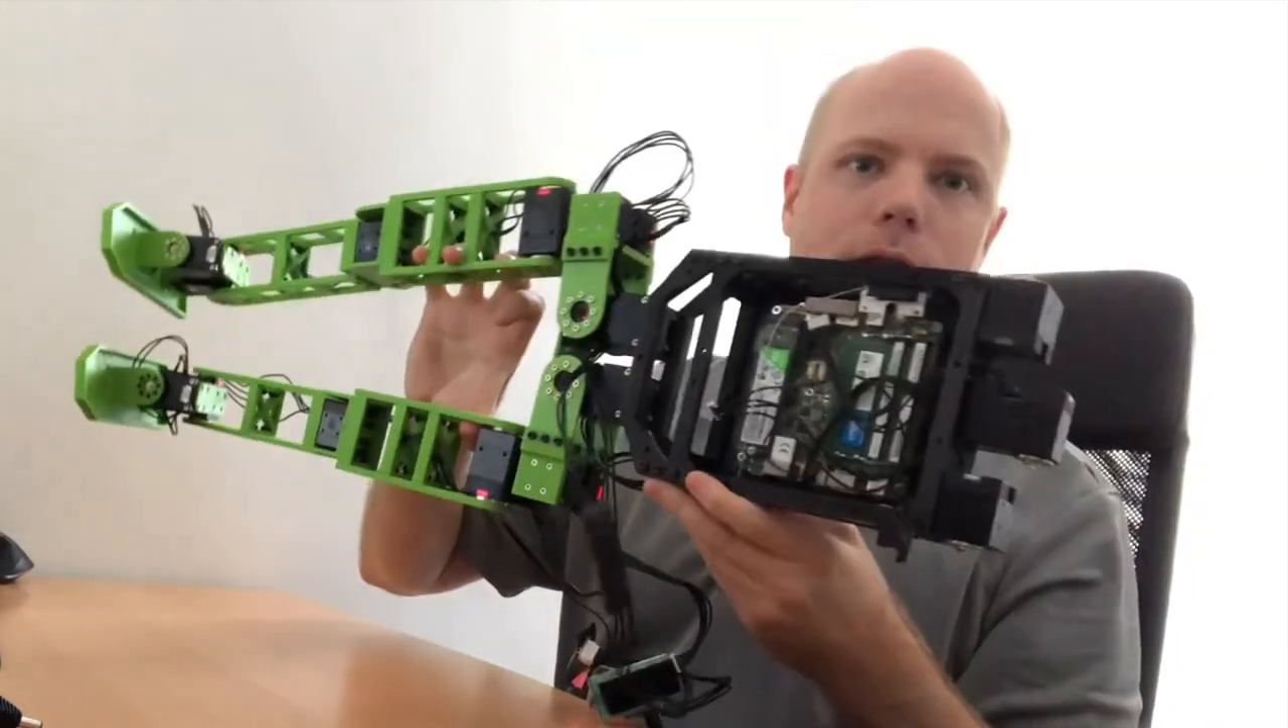So you can see that yeah i can't hold on the camera but the entire robot now including the legs is completely assembled.